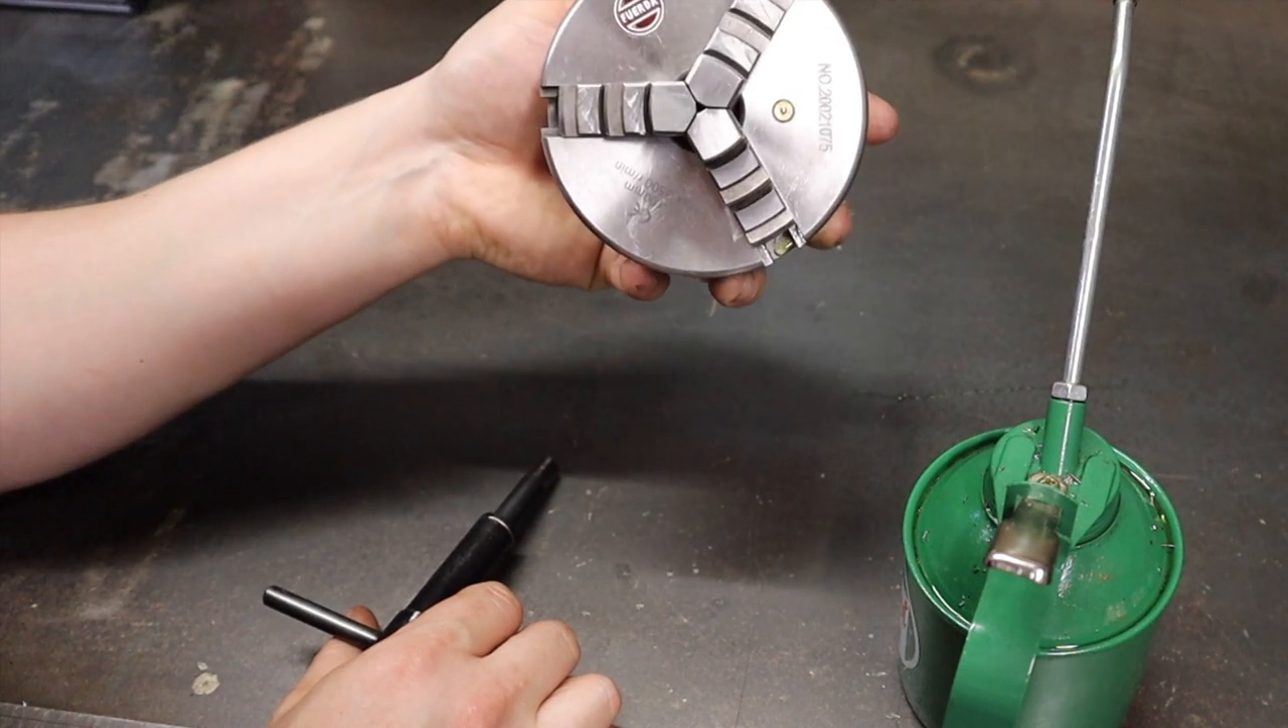There we go the jaws have all met.